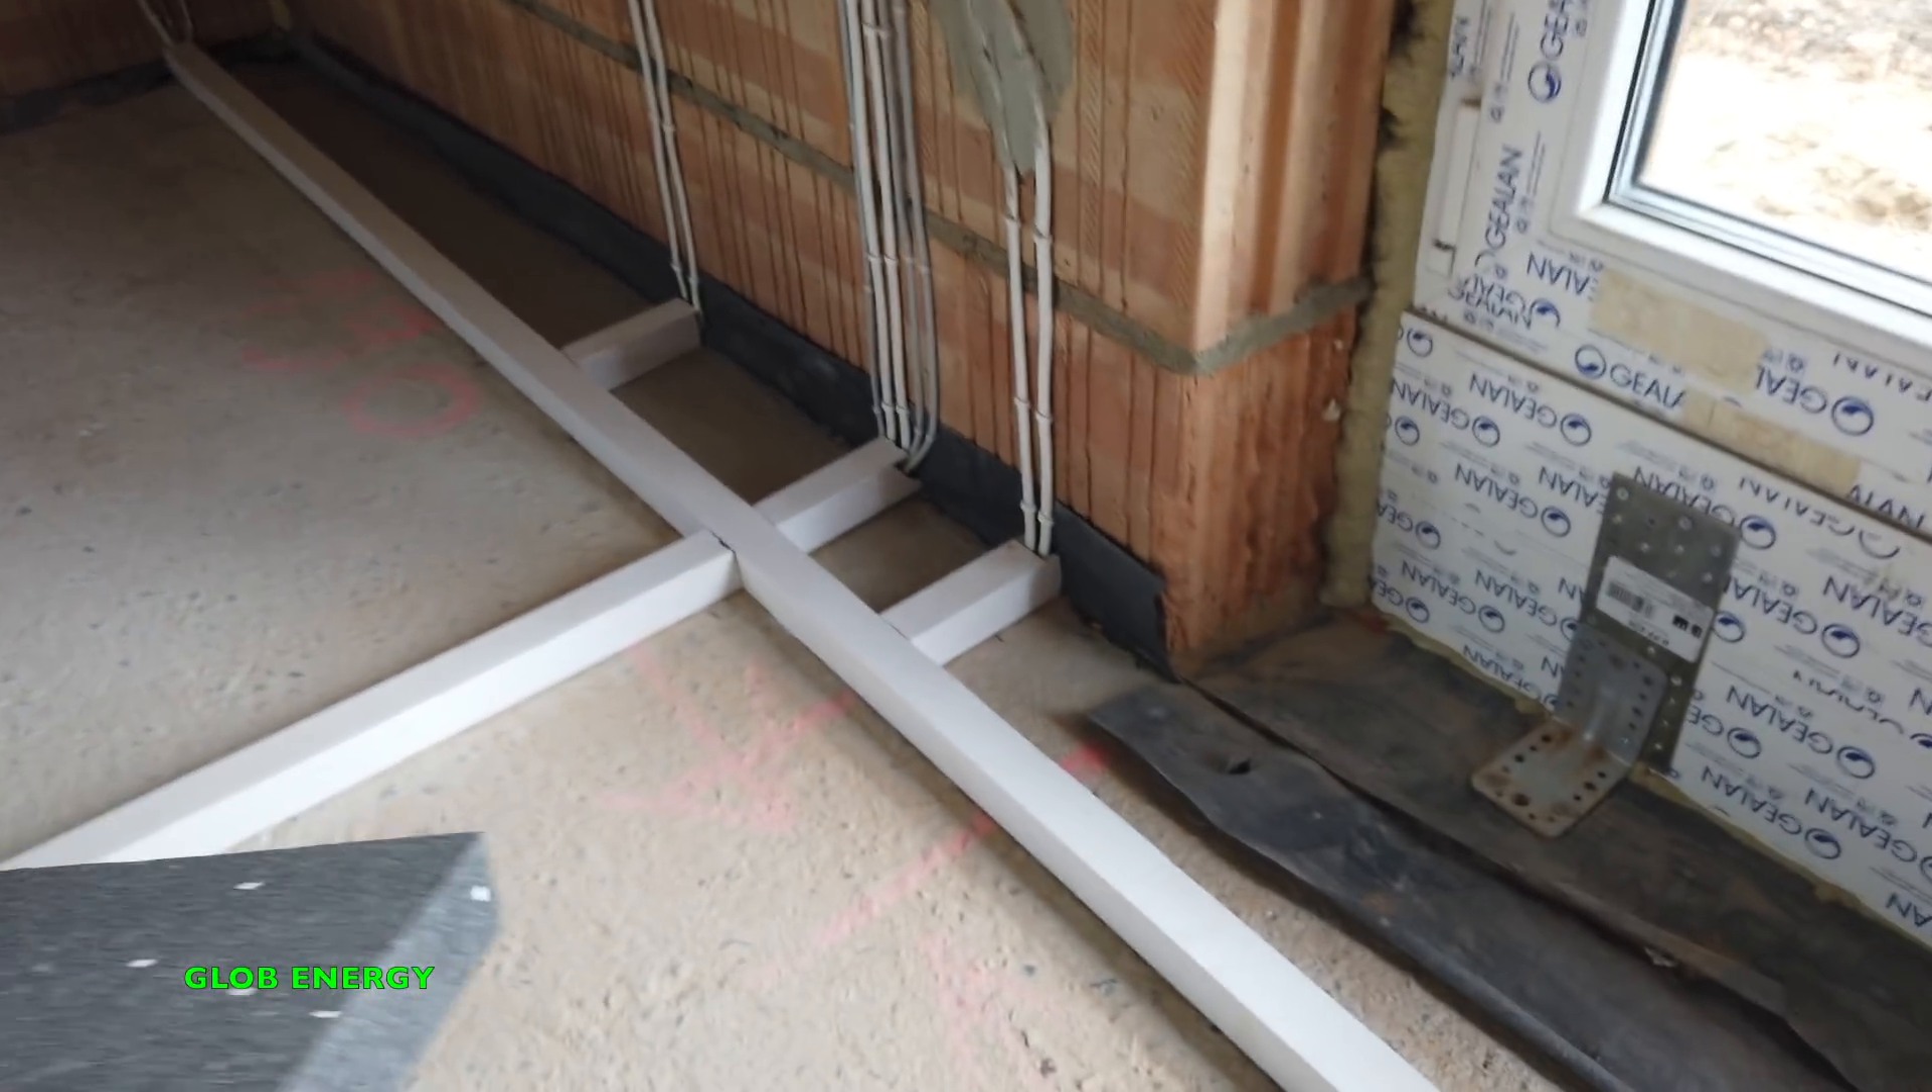I spójrzcie jak to wygląda Wszystkie korytka elegancko położone równiutko.